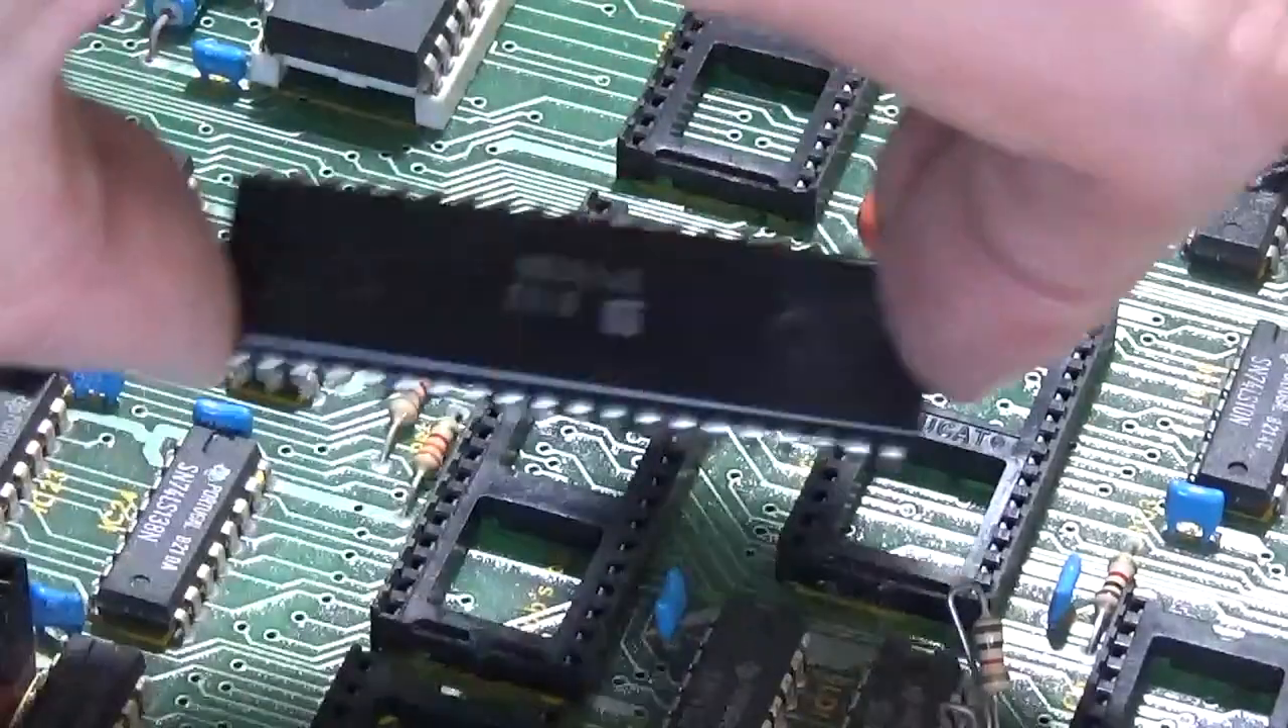And you see I've now got that processor out and all the pins are still straight.